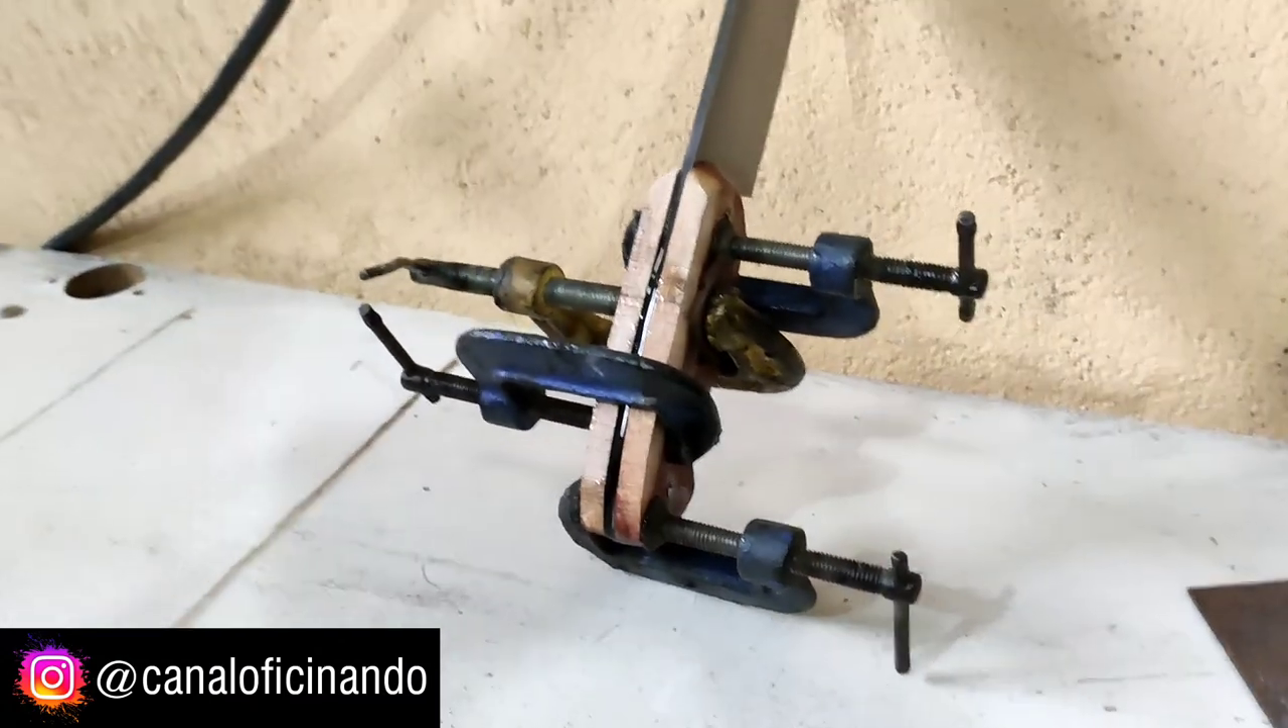Coloquei mais grampos ali dois já eram o suficiente mas eu coloquei mais grampos só para garantir.